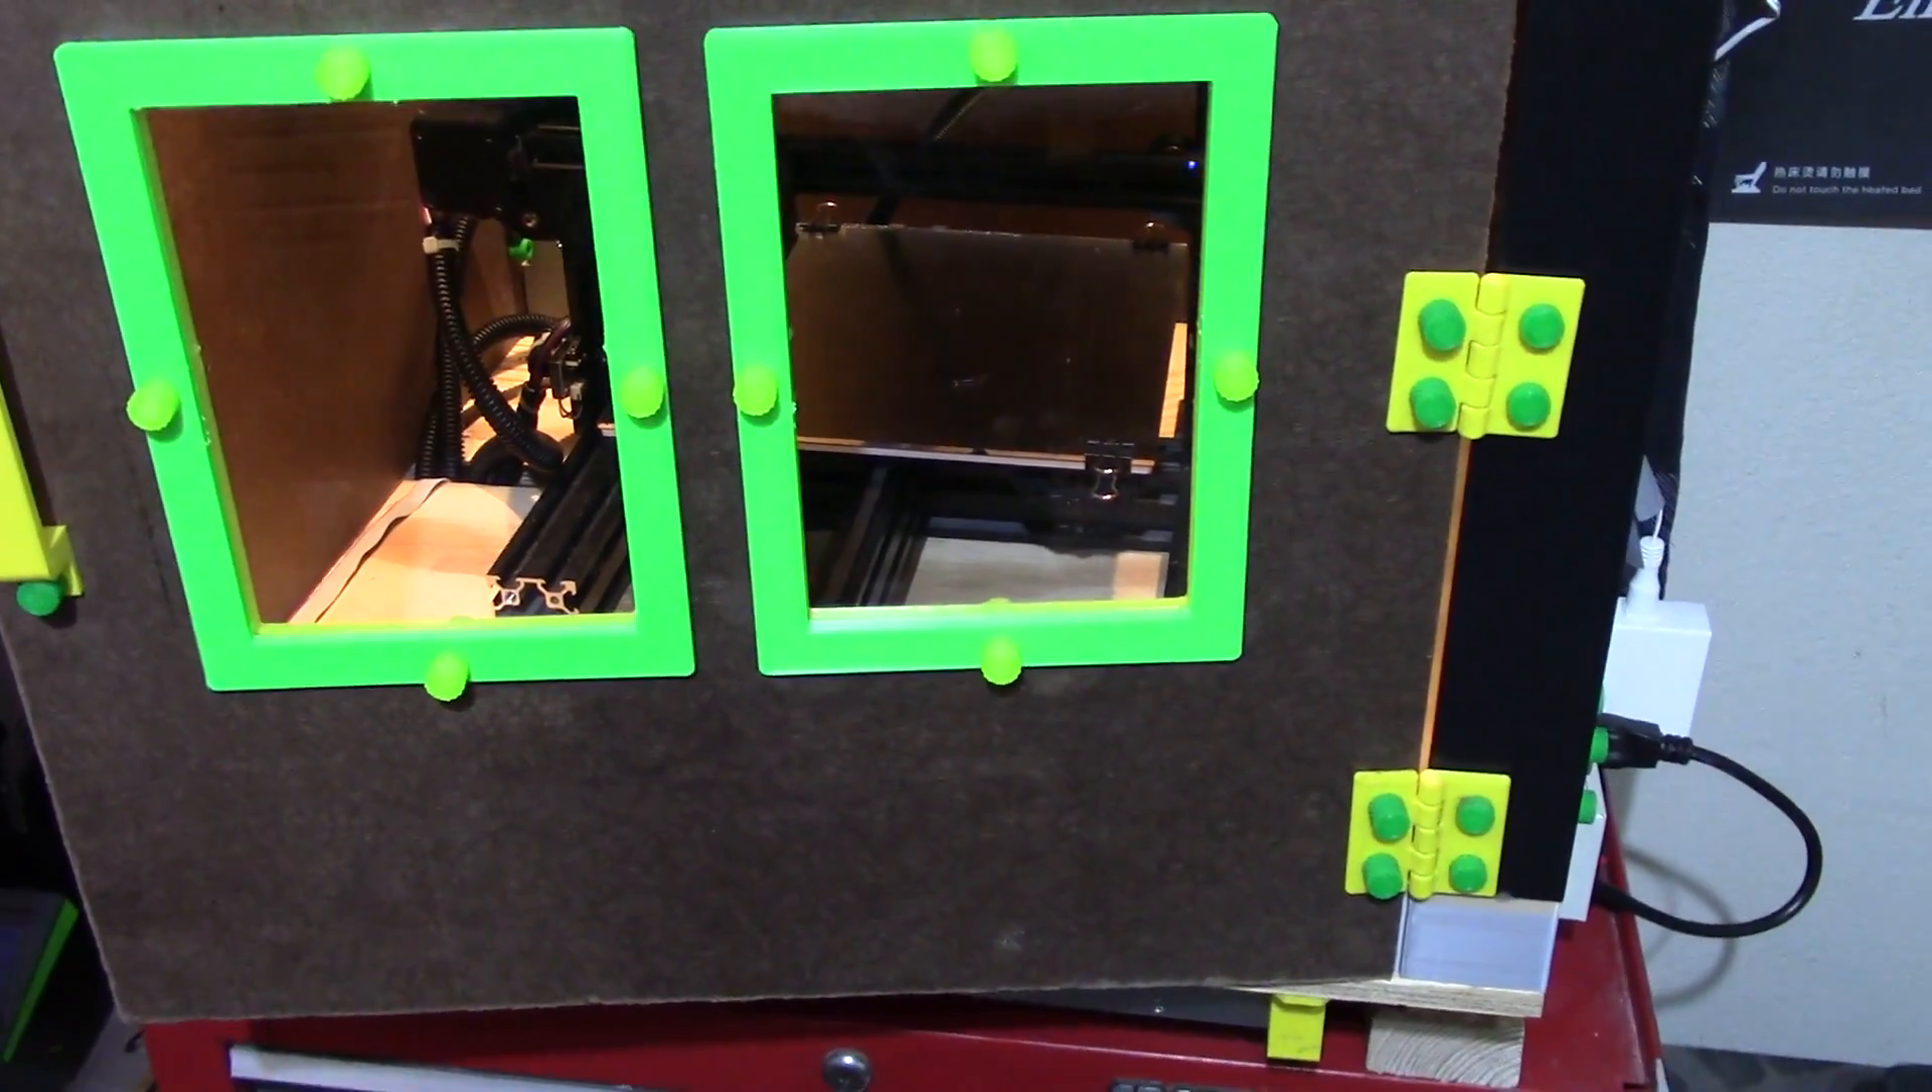And now you just notice on the front, I cut the square holes and I put the 5x7 plexiglass panels in.